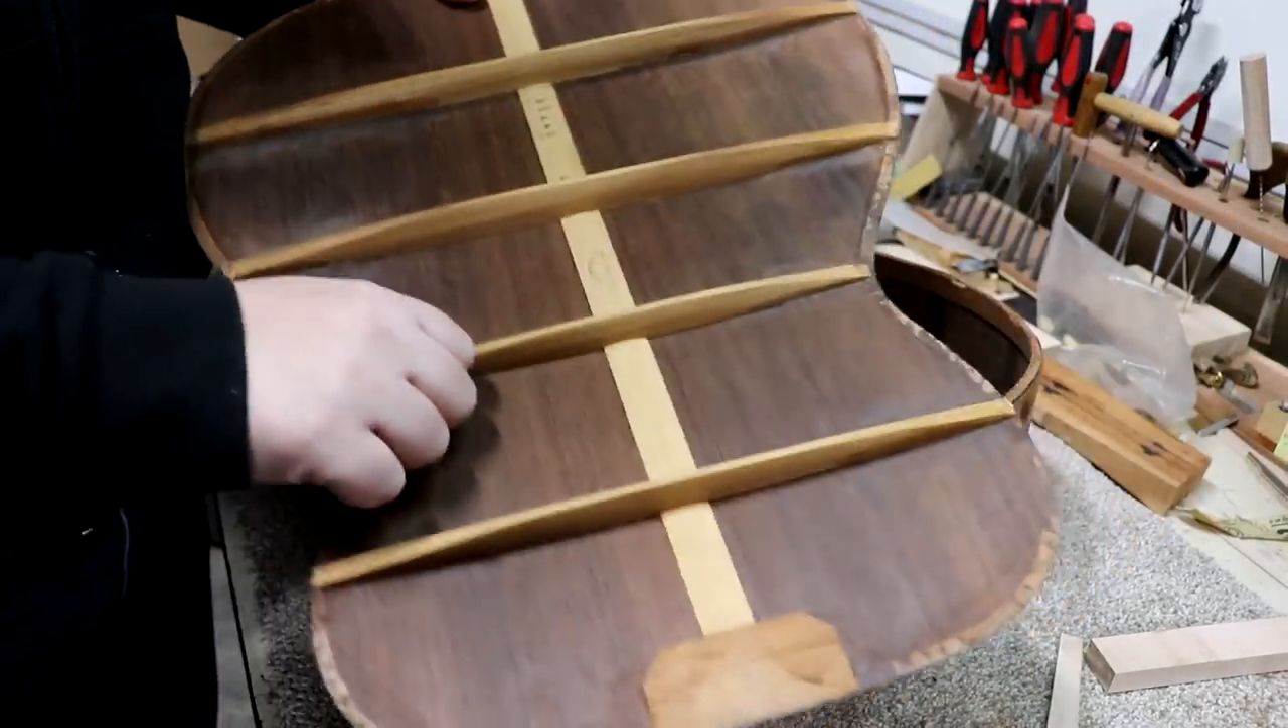You can see we've got all the braces glued back on.